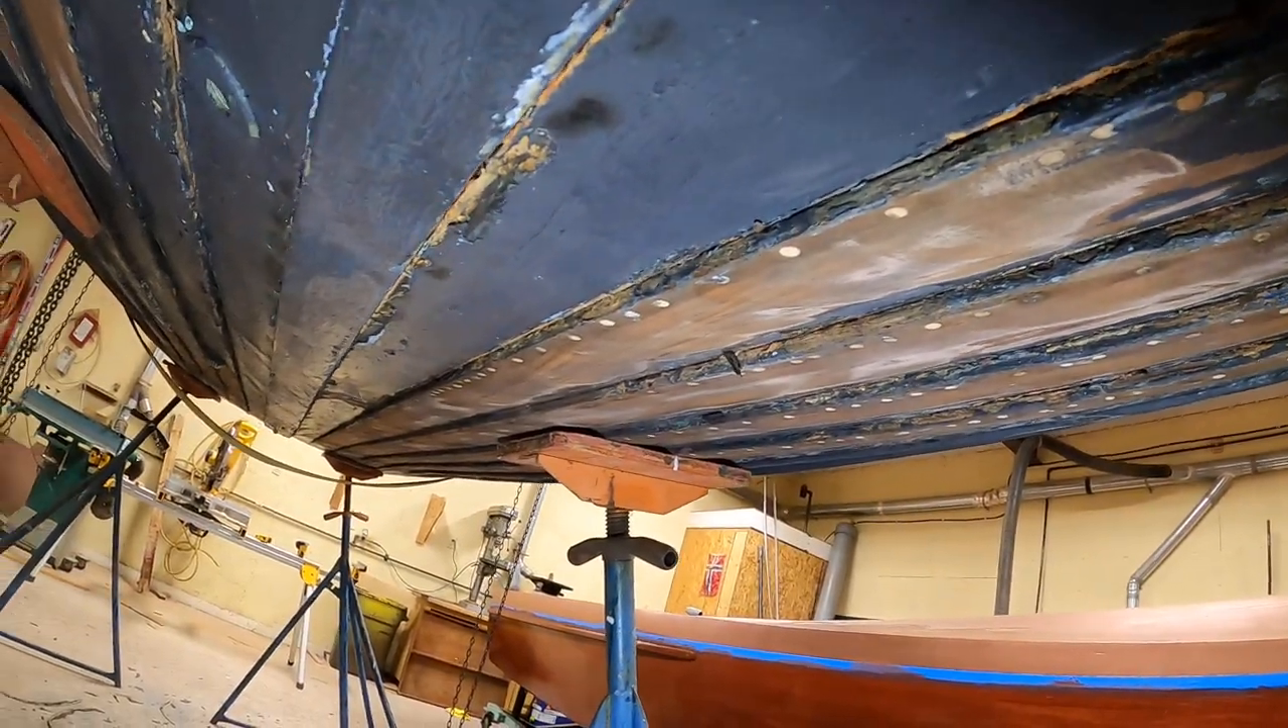And you can see, as I pan down, we have open seams all along.